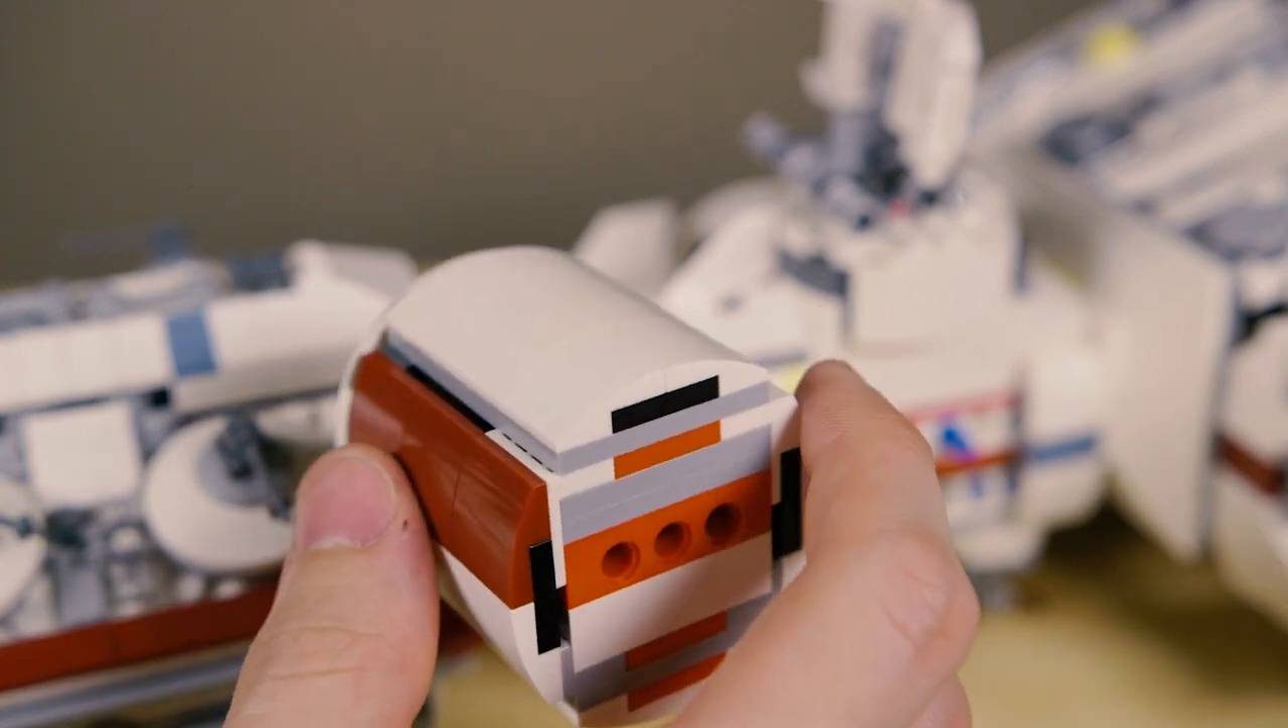The most obvious way to point out this flaw is the escape pods. The flaw being the cracks and the gaps between the curved surfaces.